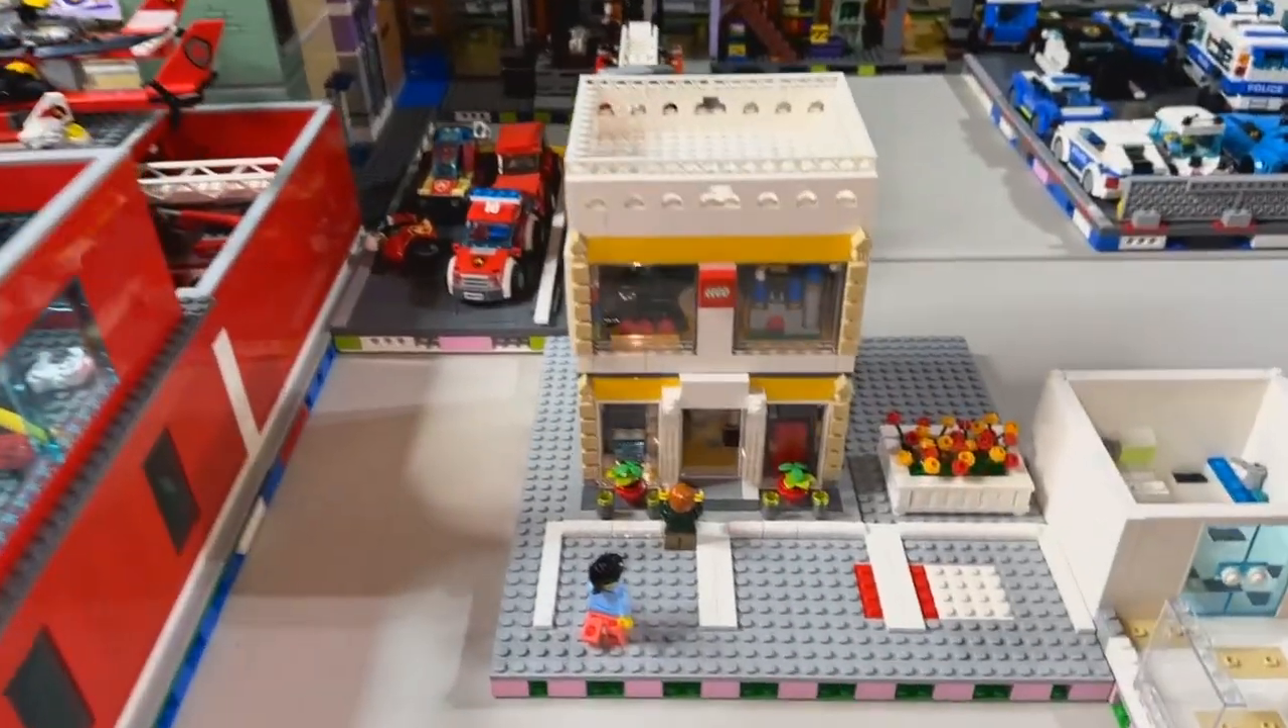And there you have it the Lego store placed in the Lego City.